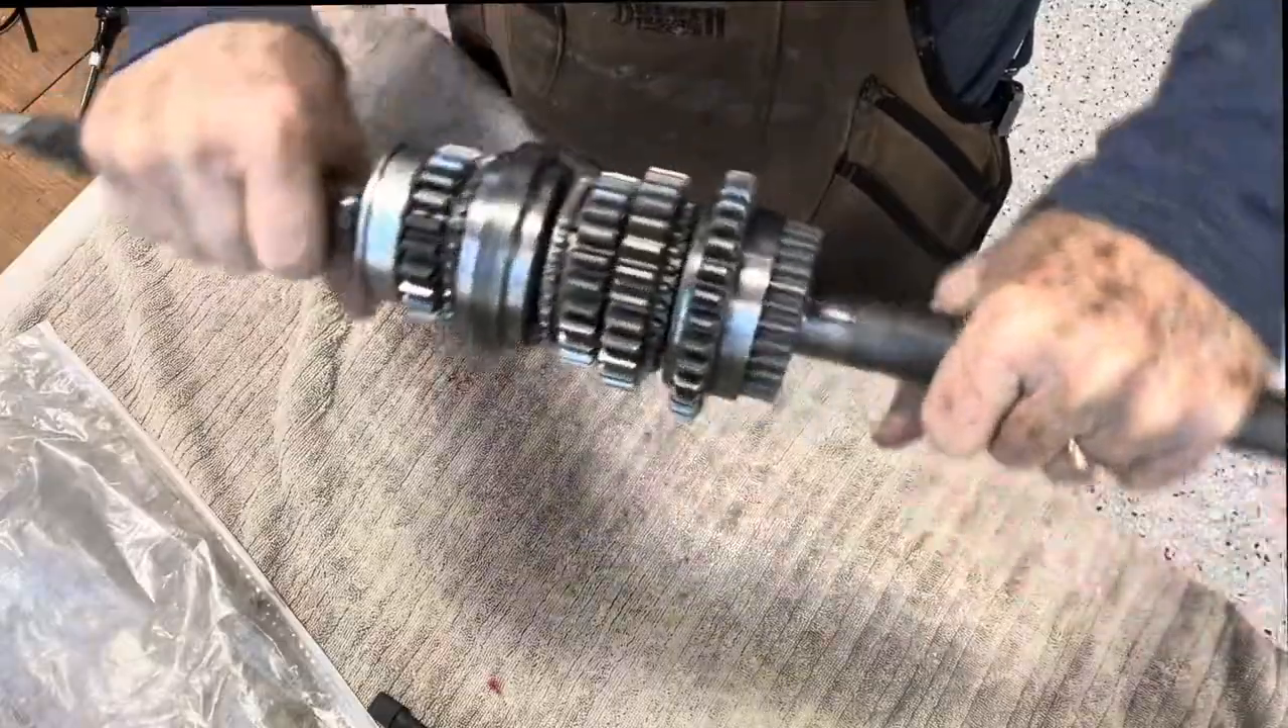And there you have it a complete main shaft first motion shaft assembly.